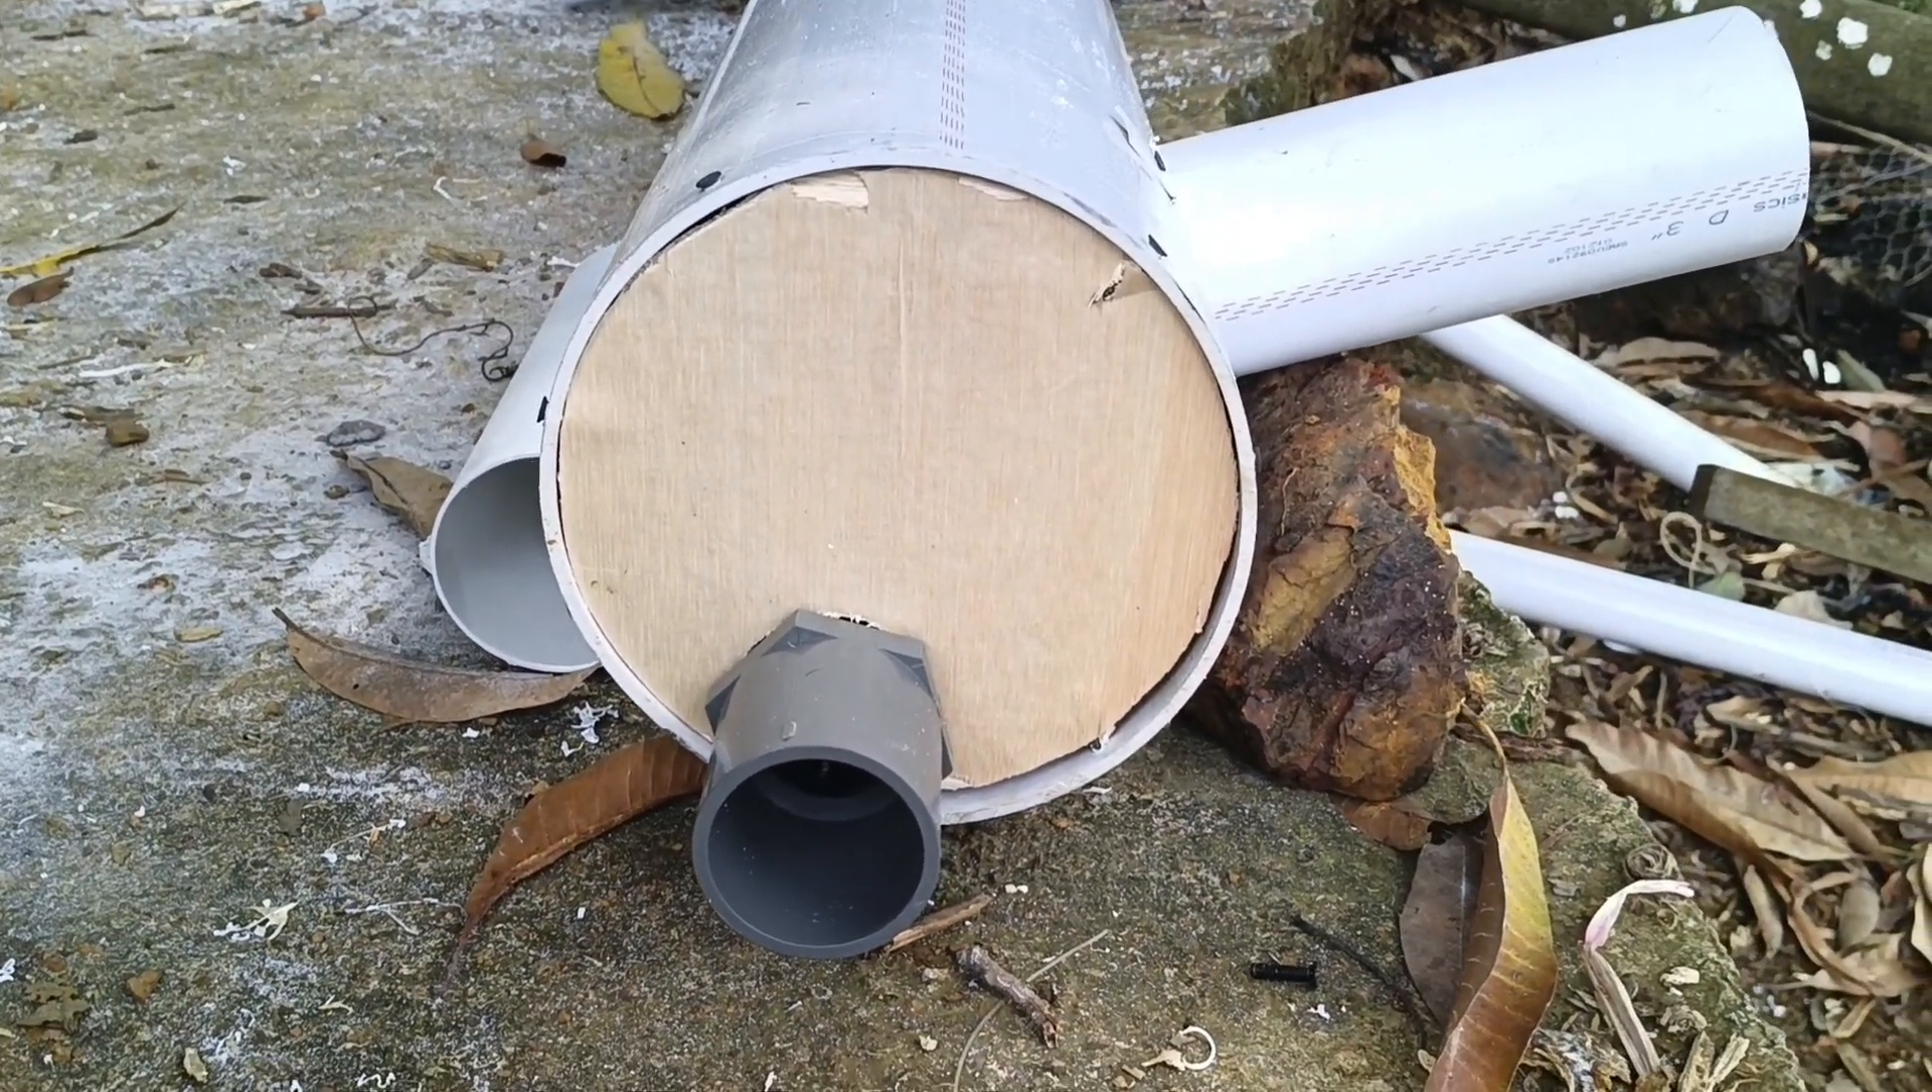Ini di dalam pipa ini sudah dimasukkan triplexnya dan dipasang soketnya.